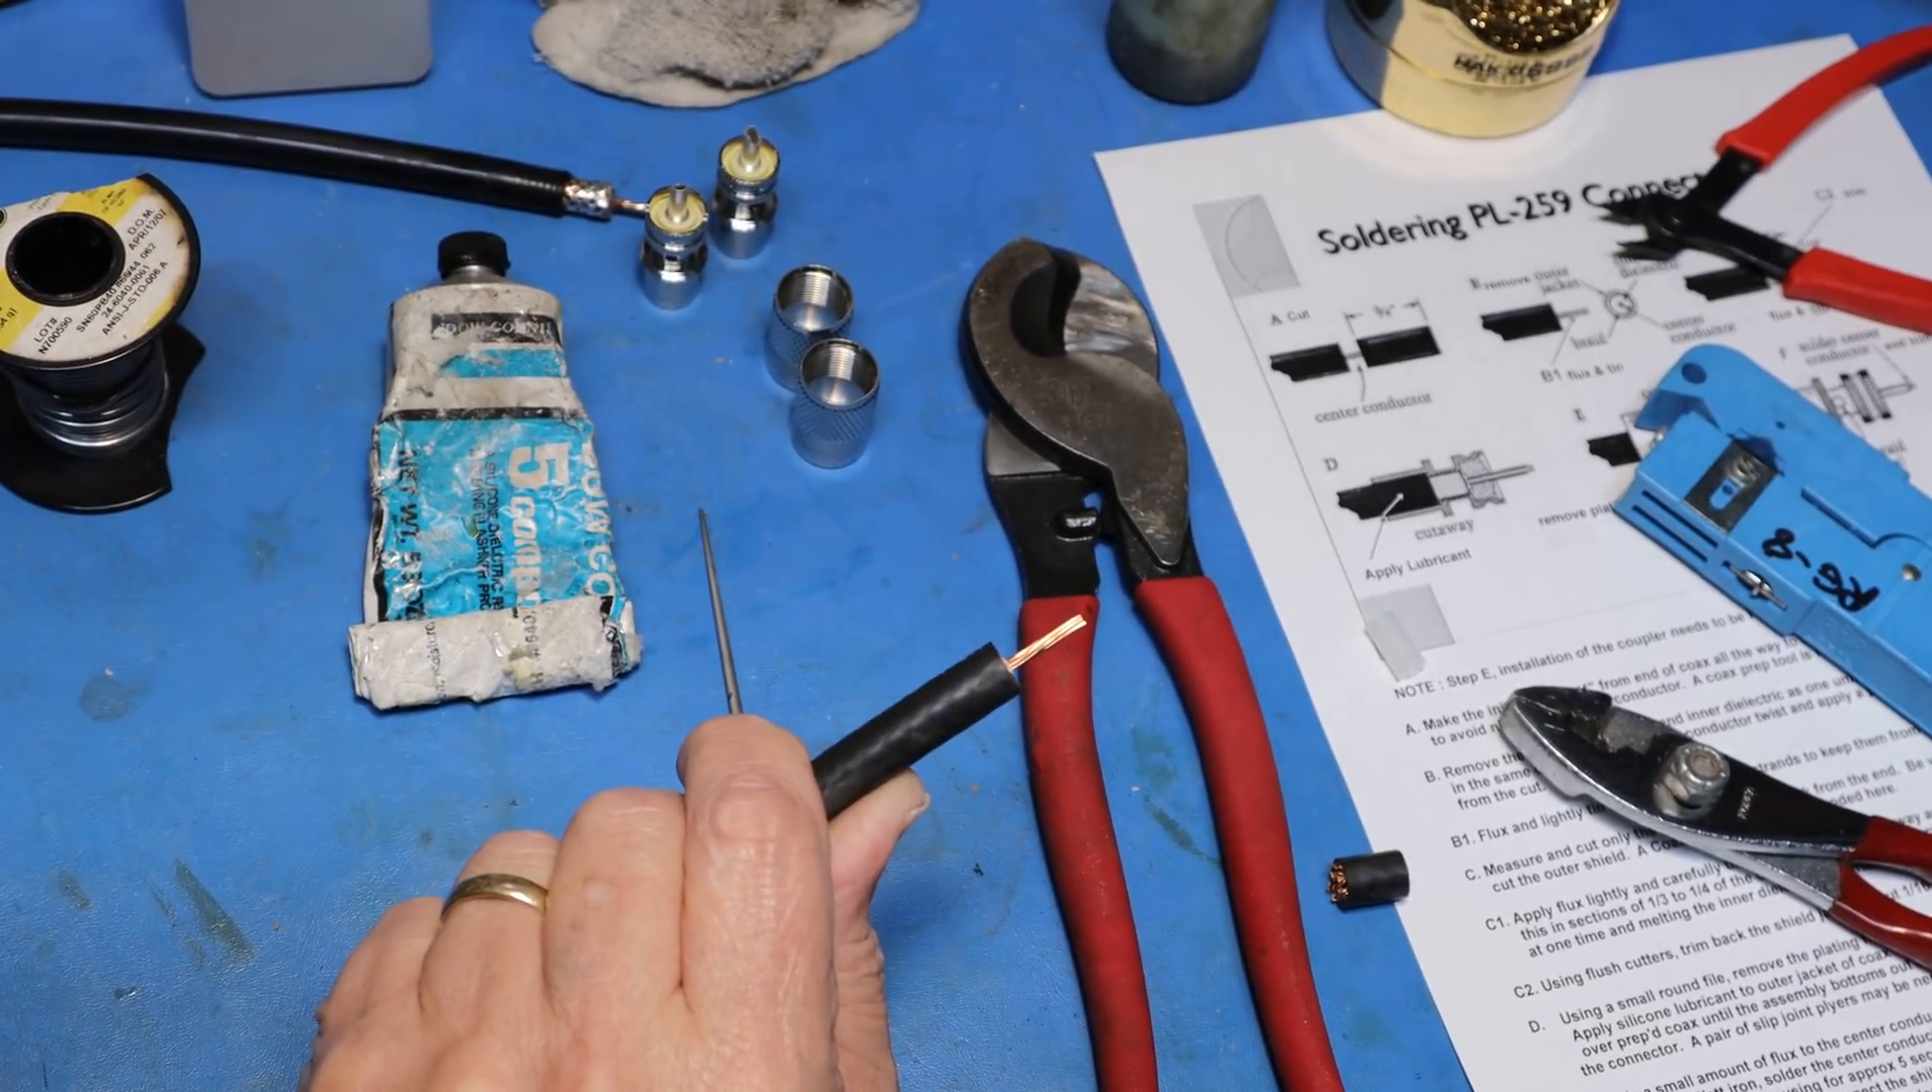Now that we have removed the center dielectric, we have exposed the center conductor.